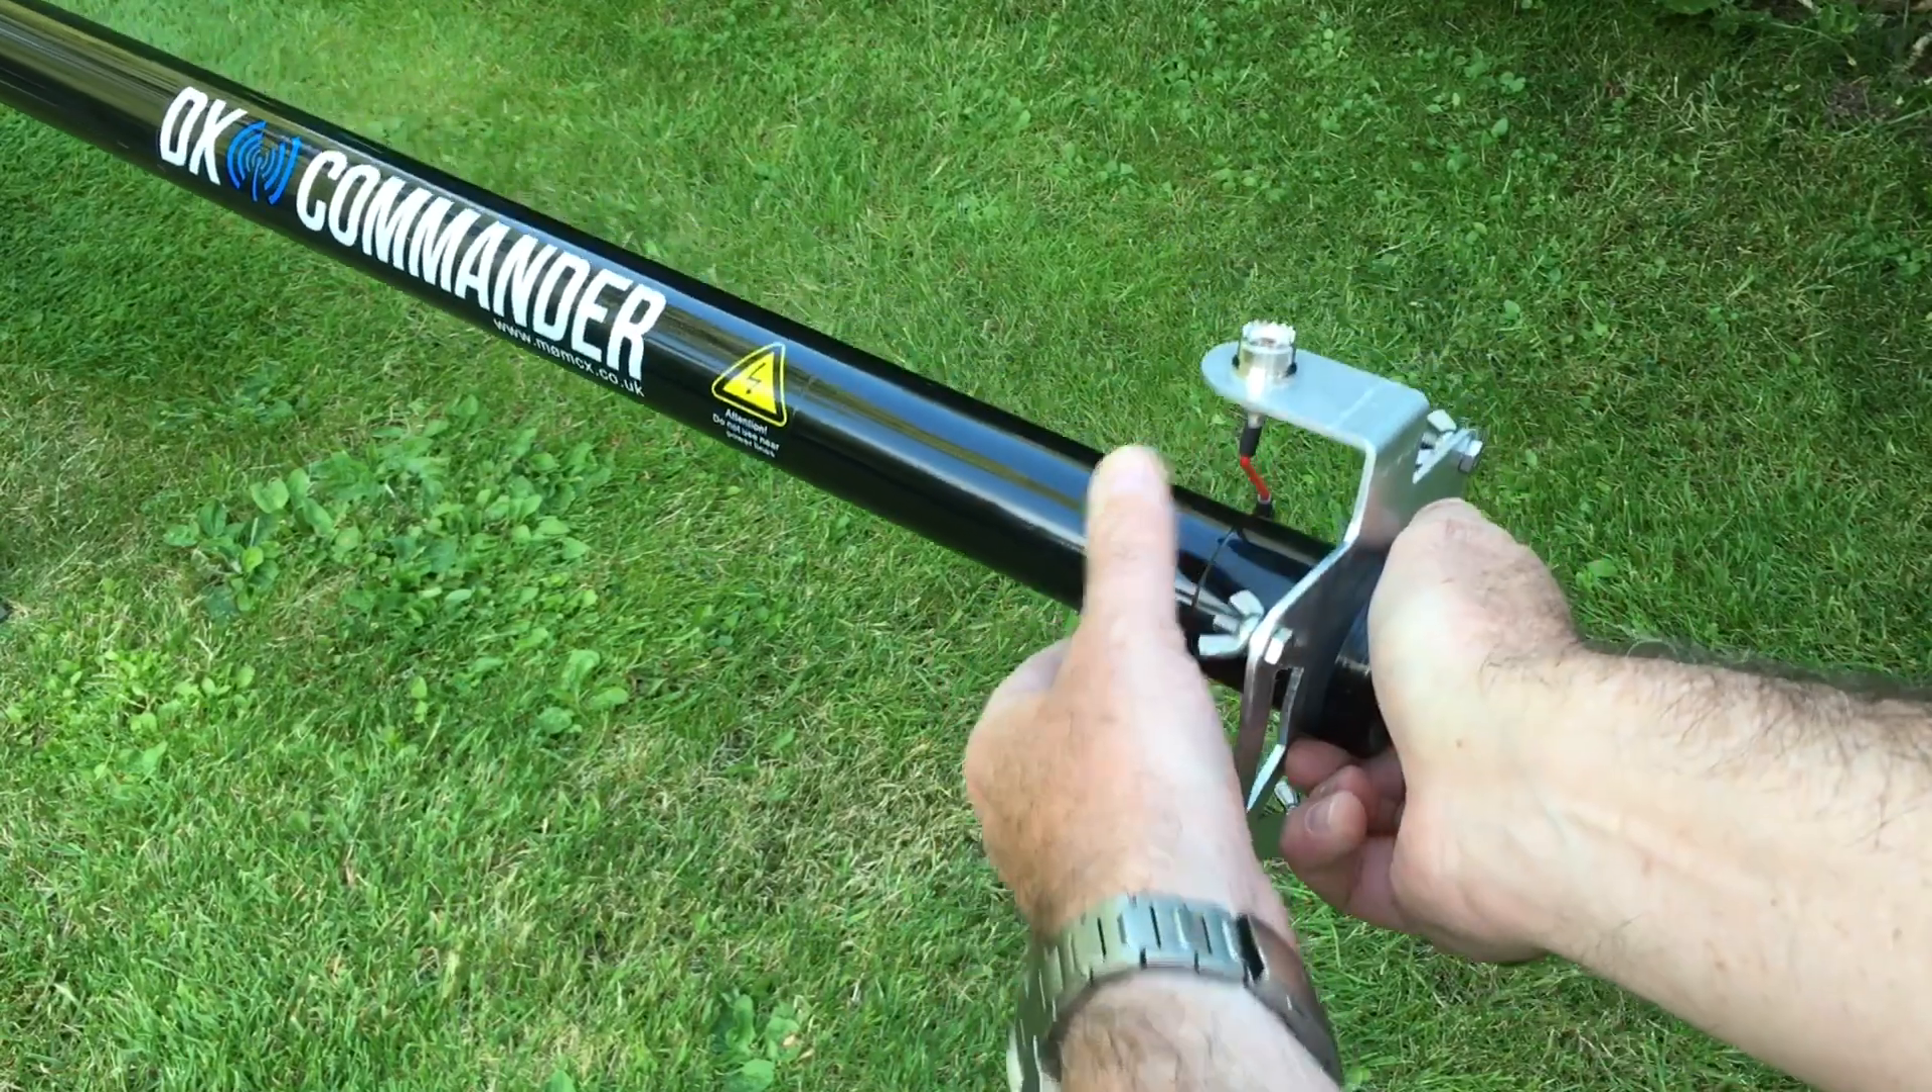There you go, base plate on.